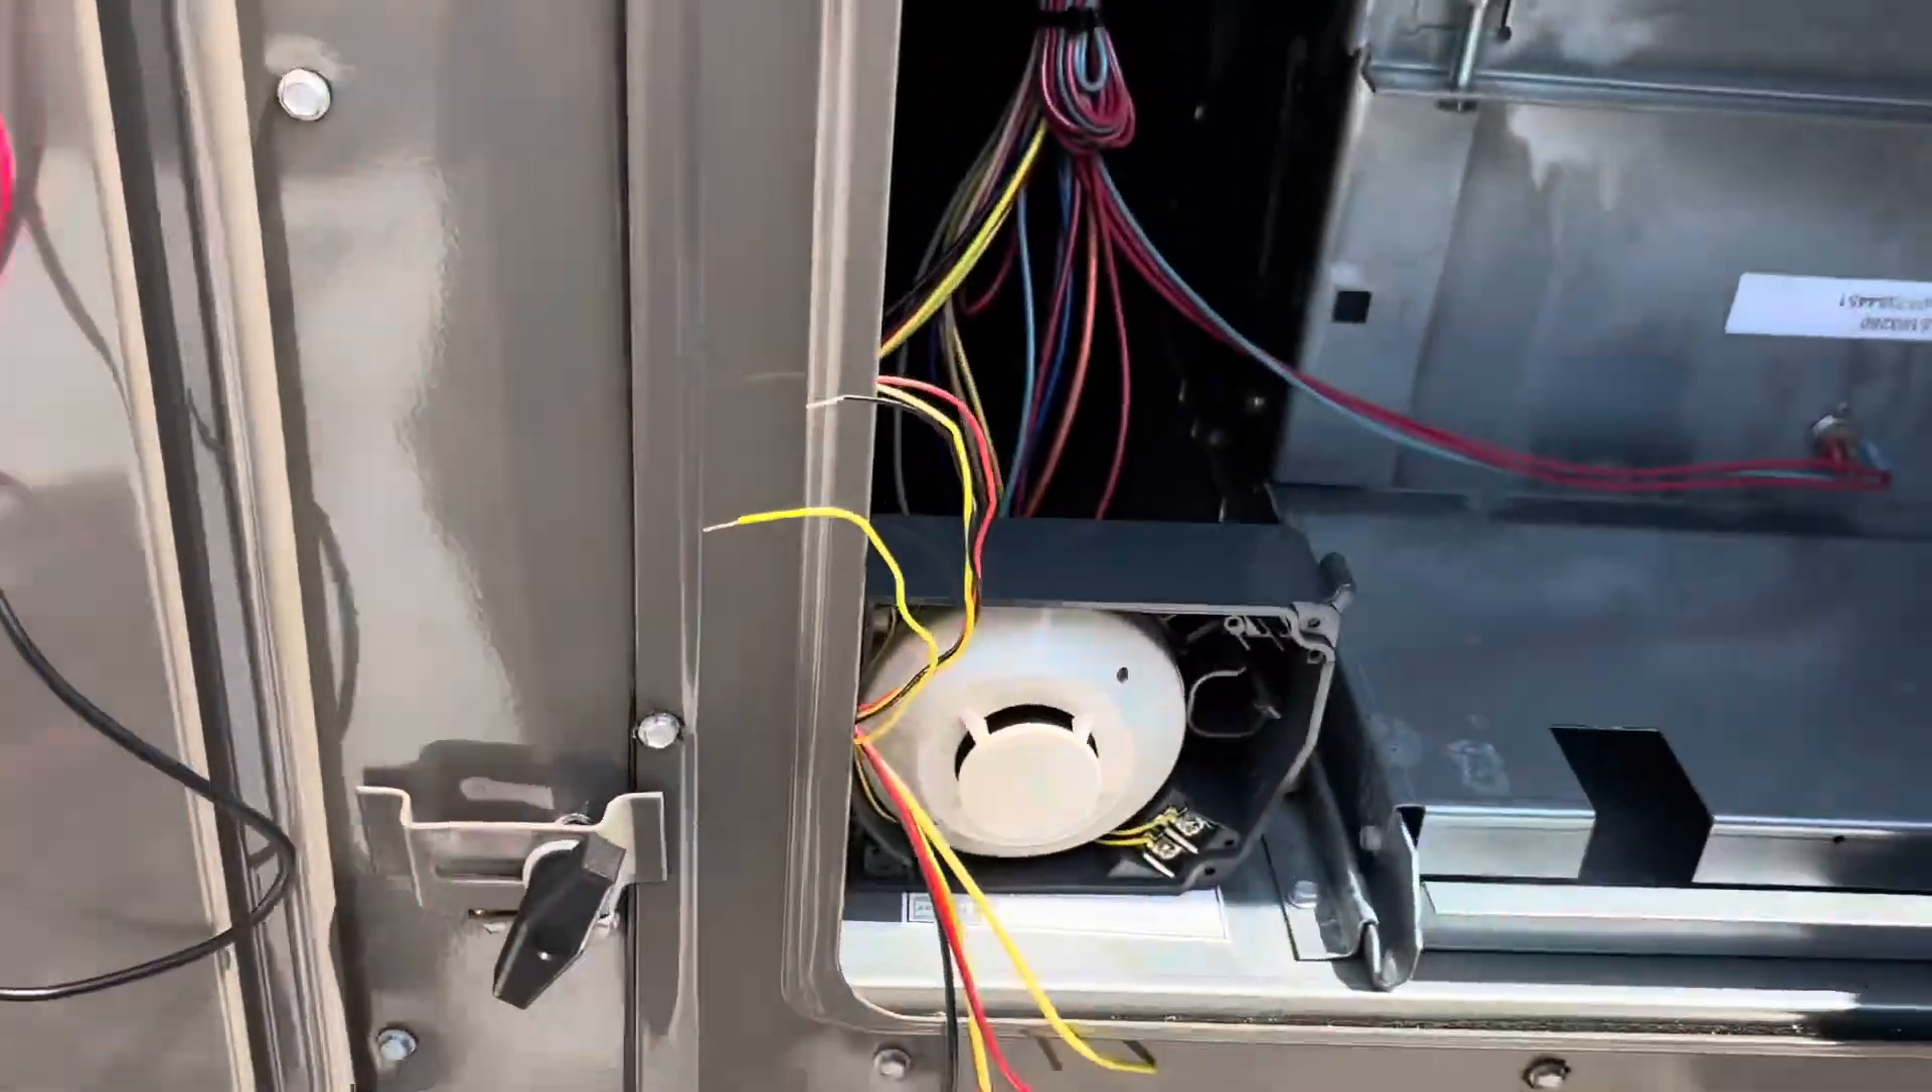Oh i still have to connect these sensor wires over here.